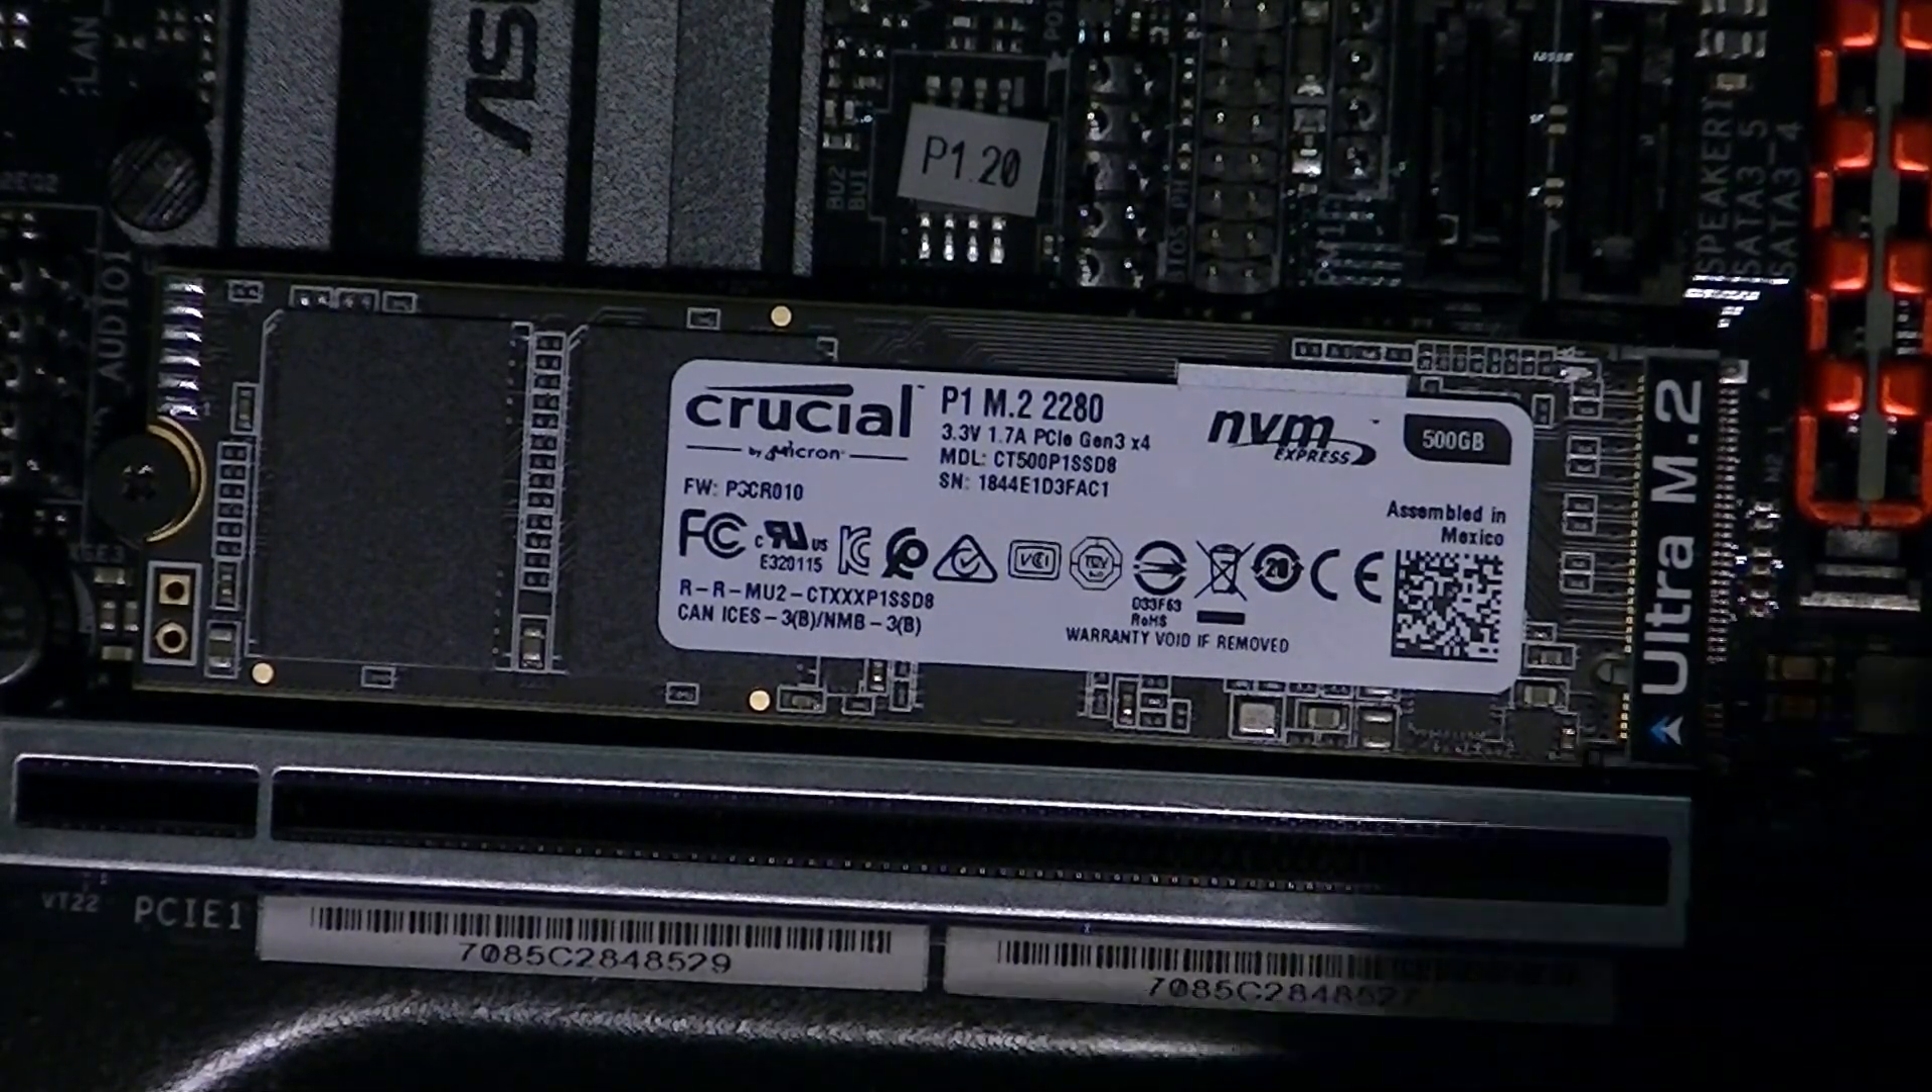I forgot to put my heat sink on my m2 drive right here.